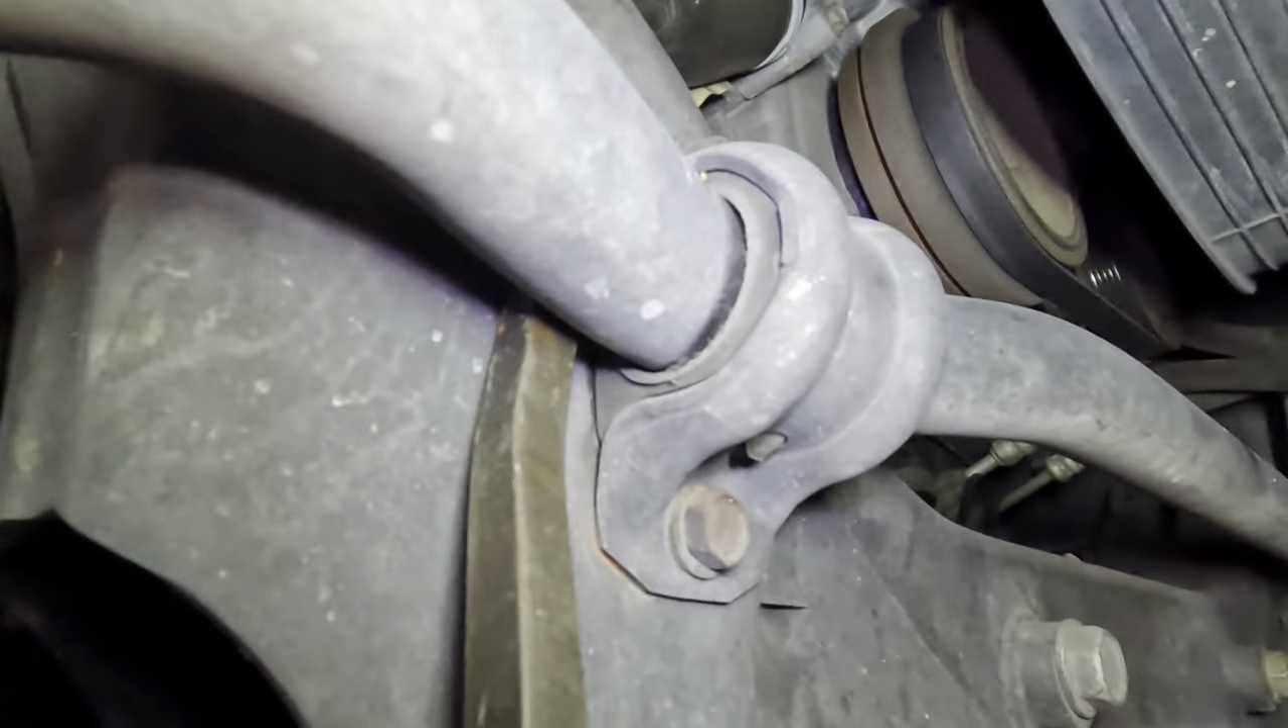Well here we got something that's uh that sway bar bushing's a little worn out see the gap in there that gap really shouldn't be there.